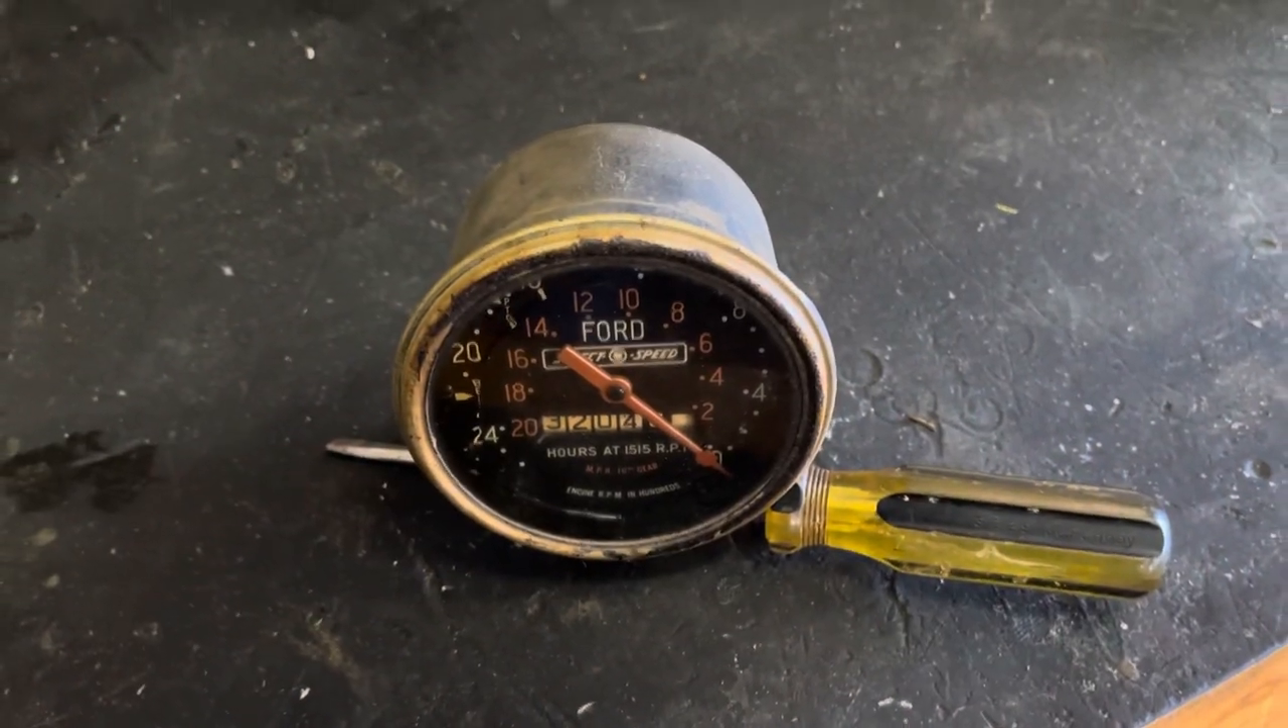All right now the proof meter has been removed and I have it sitting on the bench.